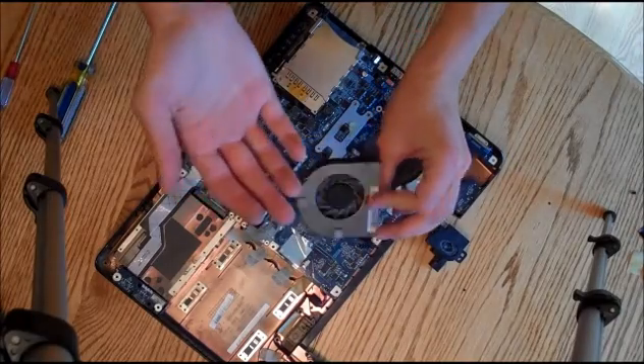So, I've taken out the fan, which is super gross.